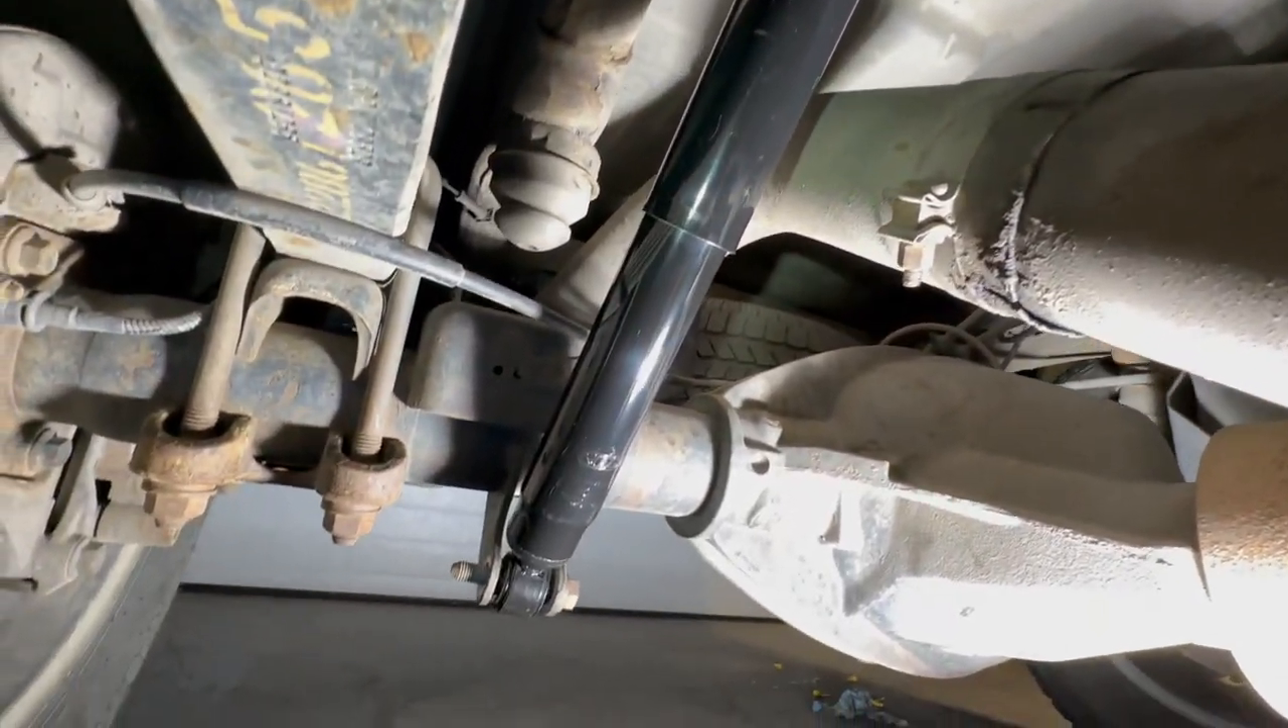All right so i got the new shock in place here.